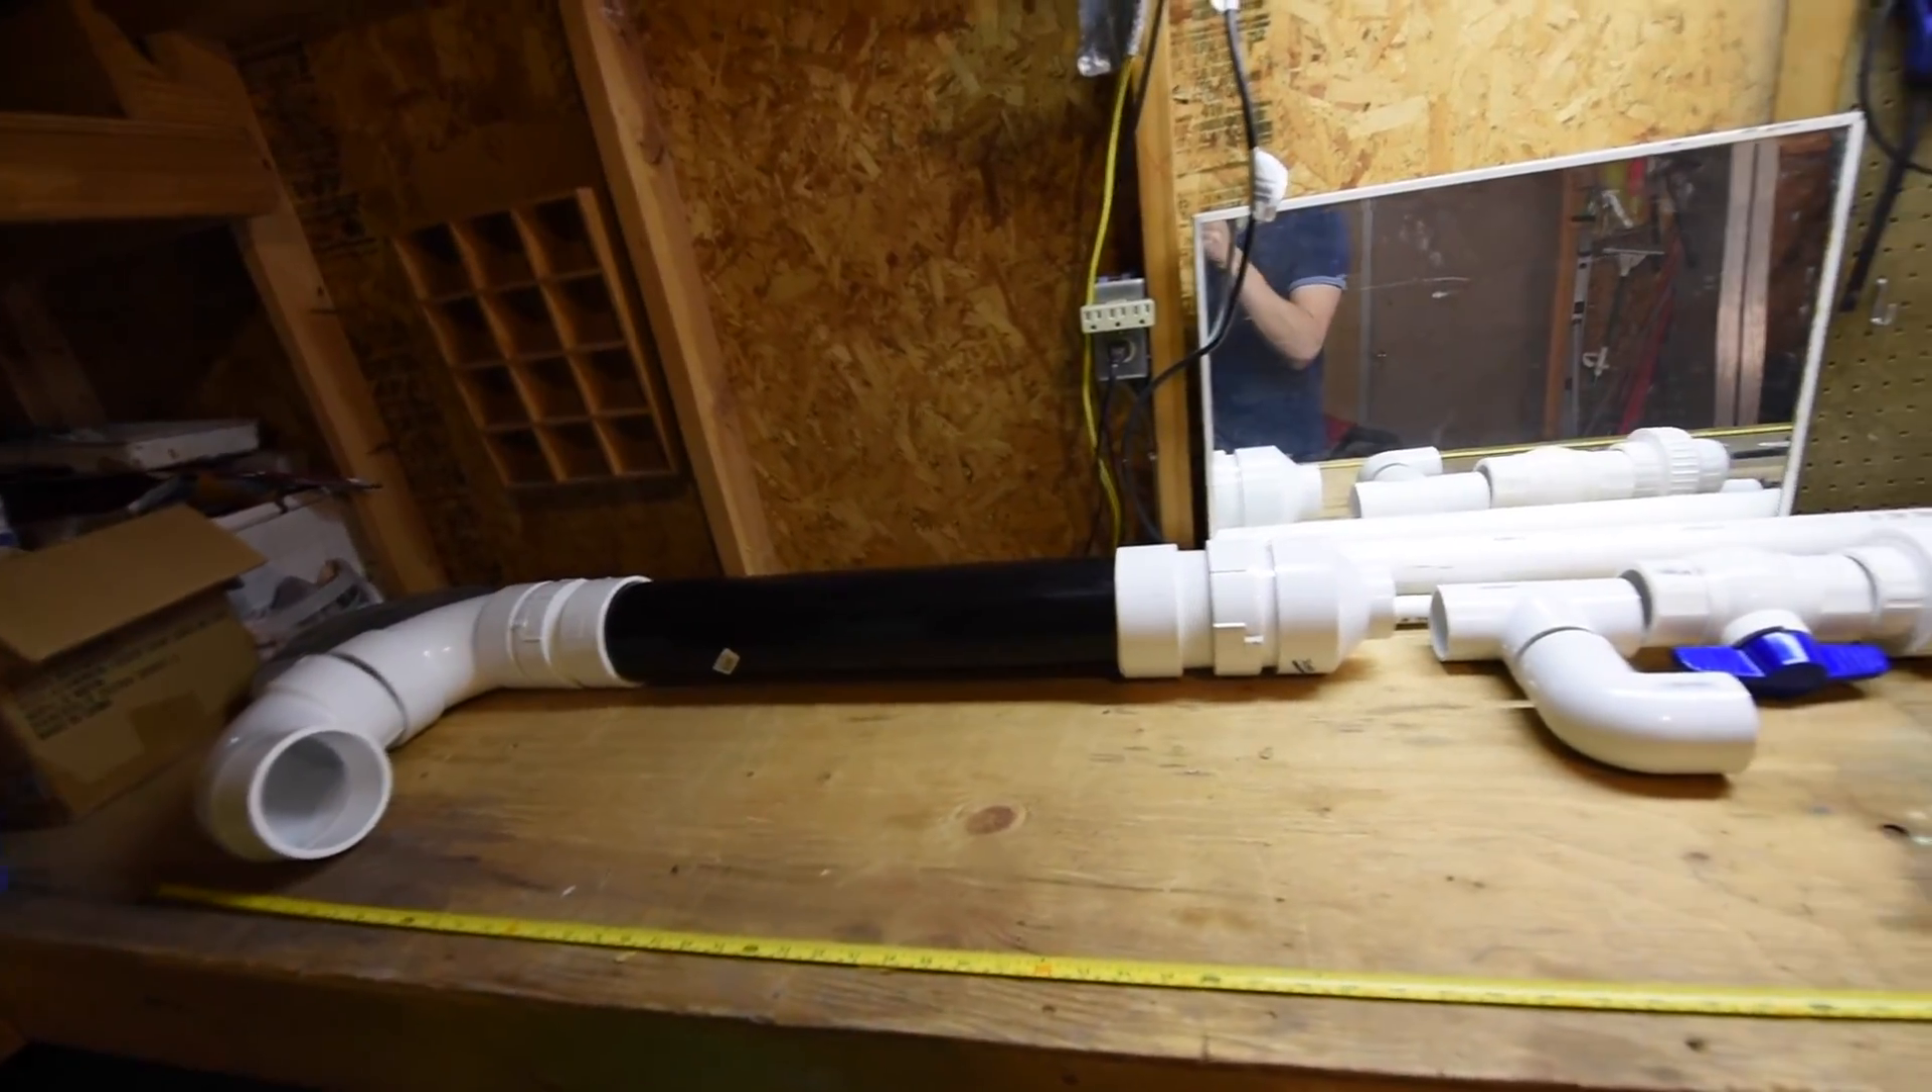Over here, as you can see, I've already started to piece together components from the local hardware store.